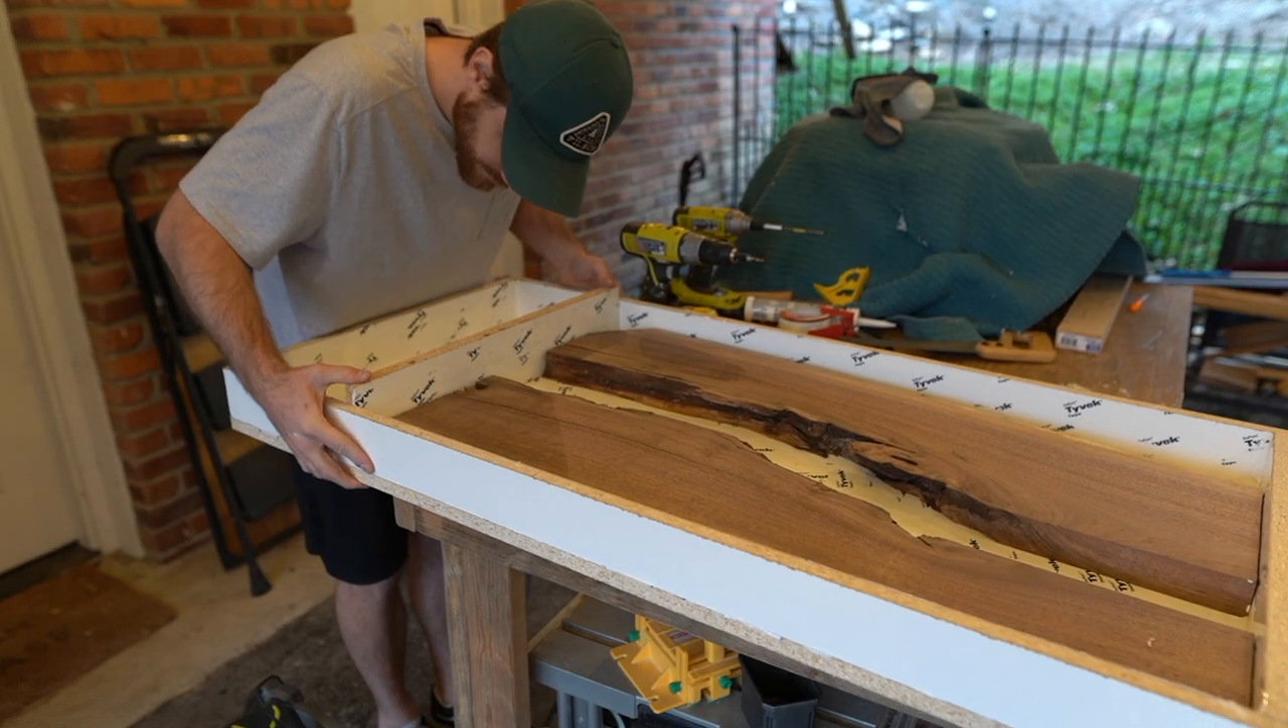Now, you'll see here that the wood doesn't go all the way to the end of the mold.